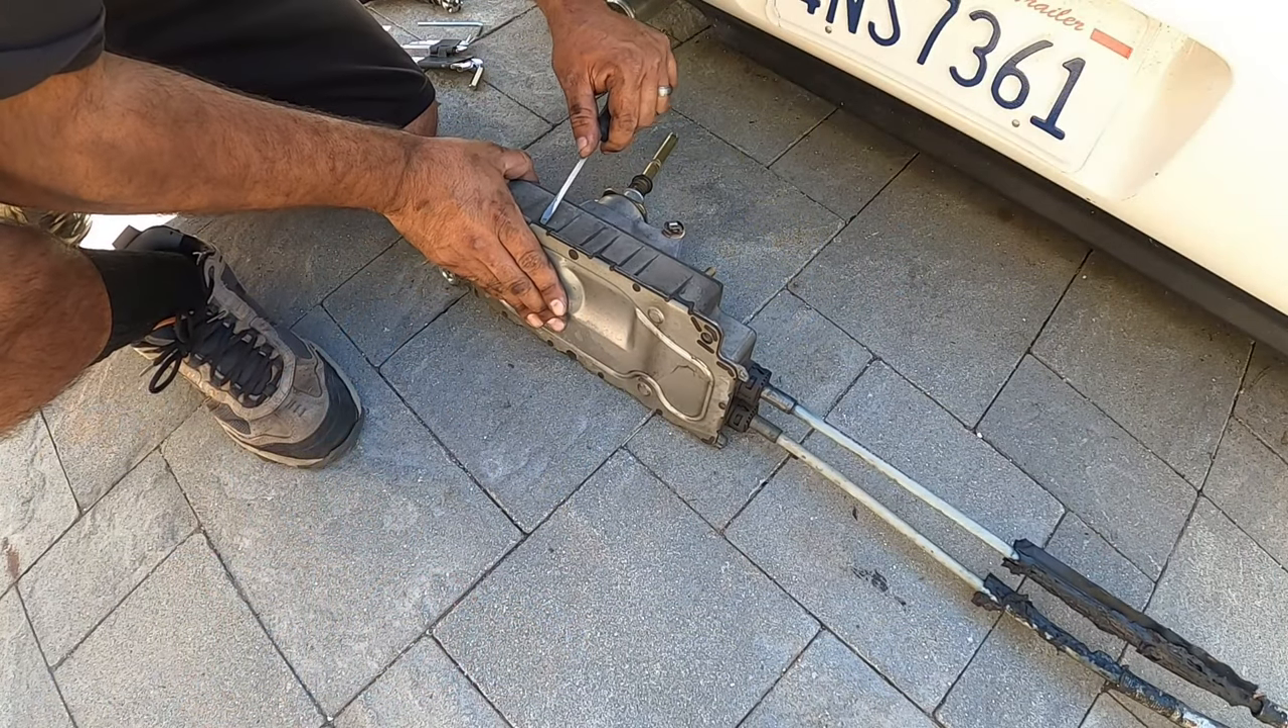Now the shift box removed we need to open it.